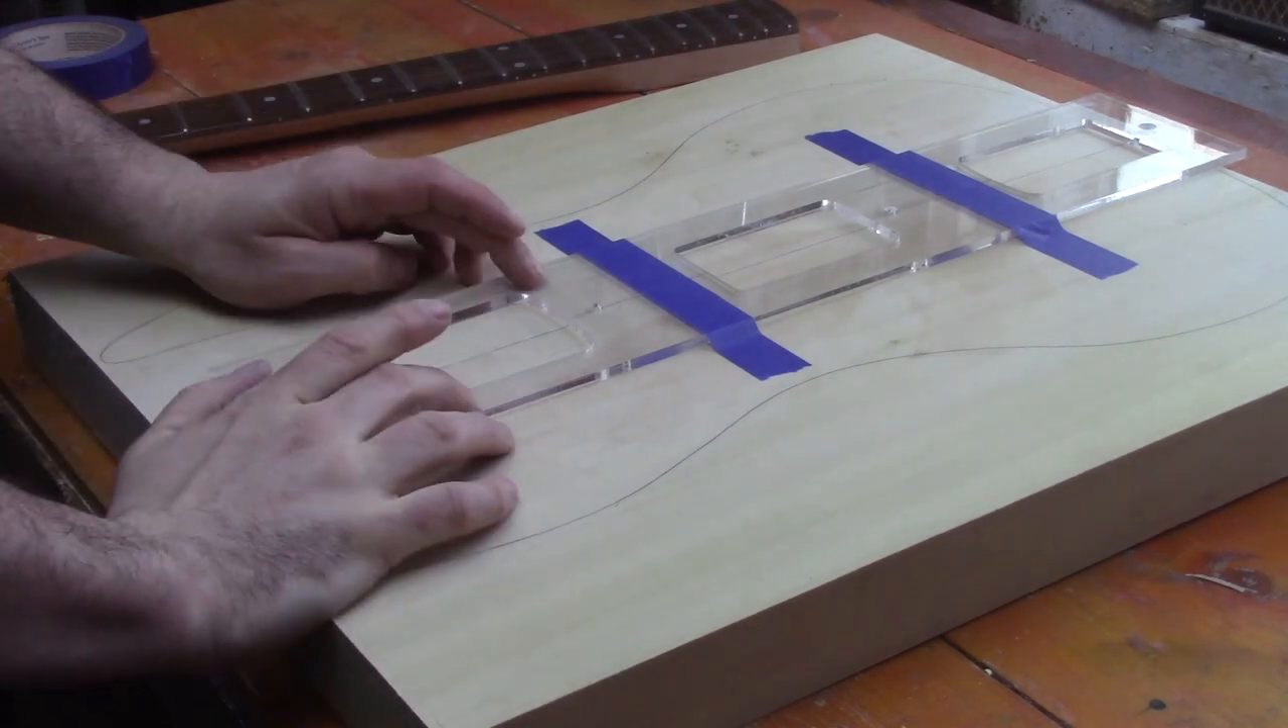And we've now got a neck template in place here.